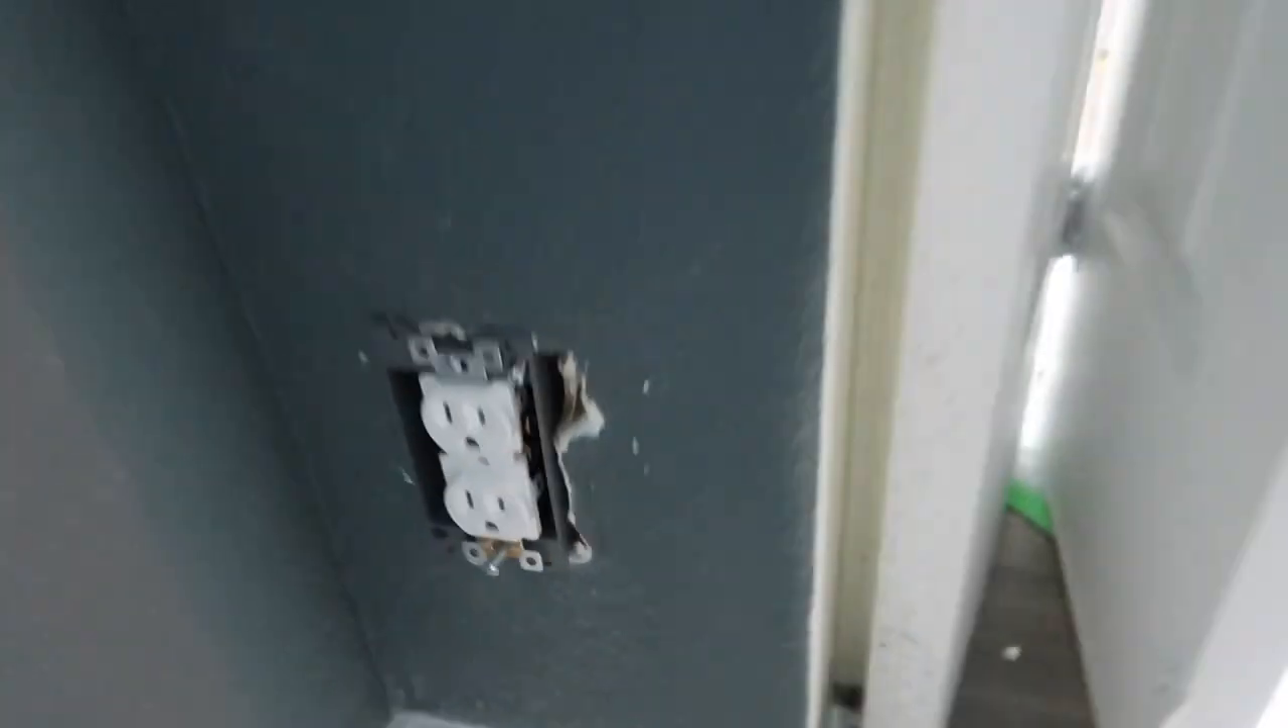I'm not sure if i tighten these wires well which is the reason why i didn't put the face on yet.